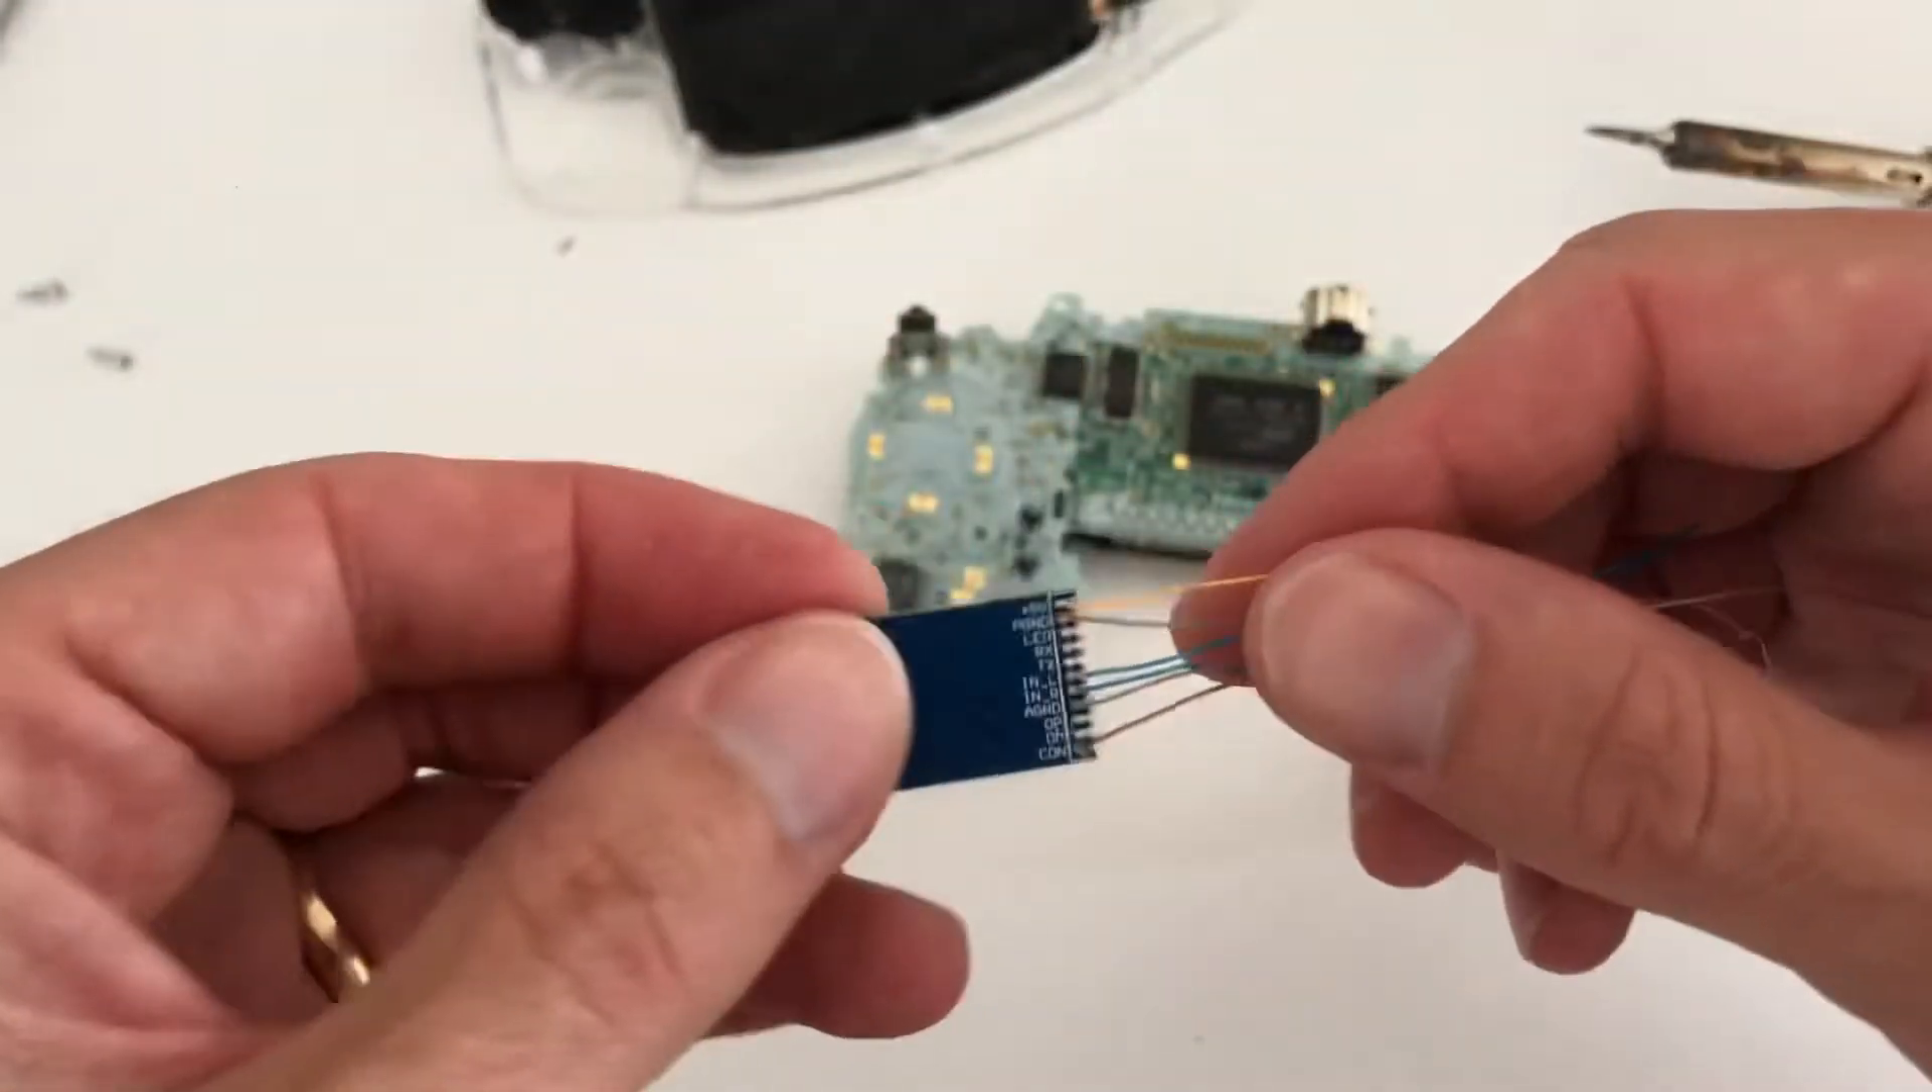Once soldered your Bluetooth adapter should look something like this.